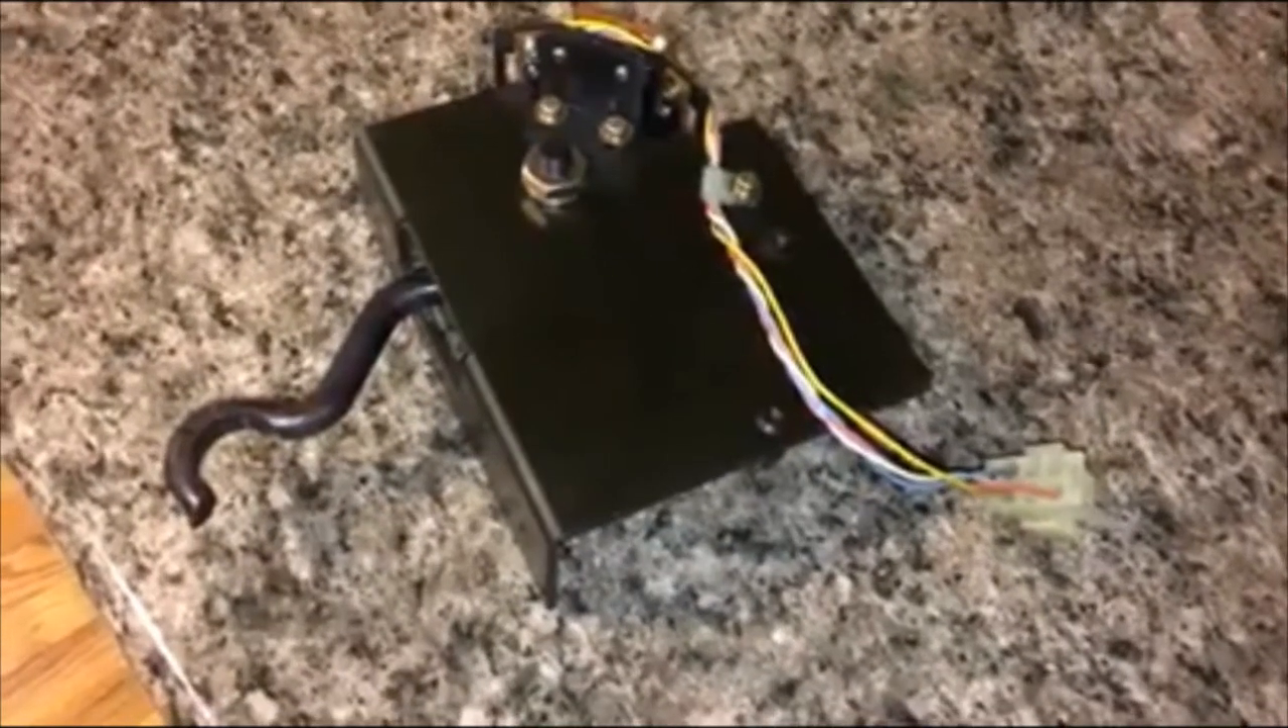Right so i have gotten around to removing the pedal assembly in the sega turbo which there is just the accelerator the gas pedal and it's a very simple assembly.